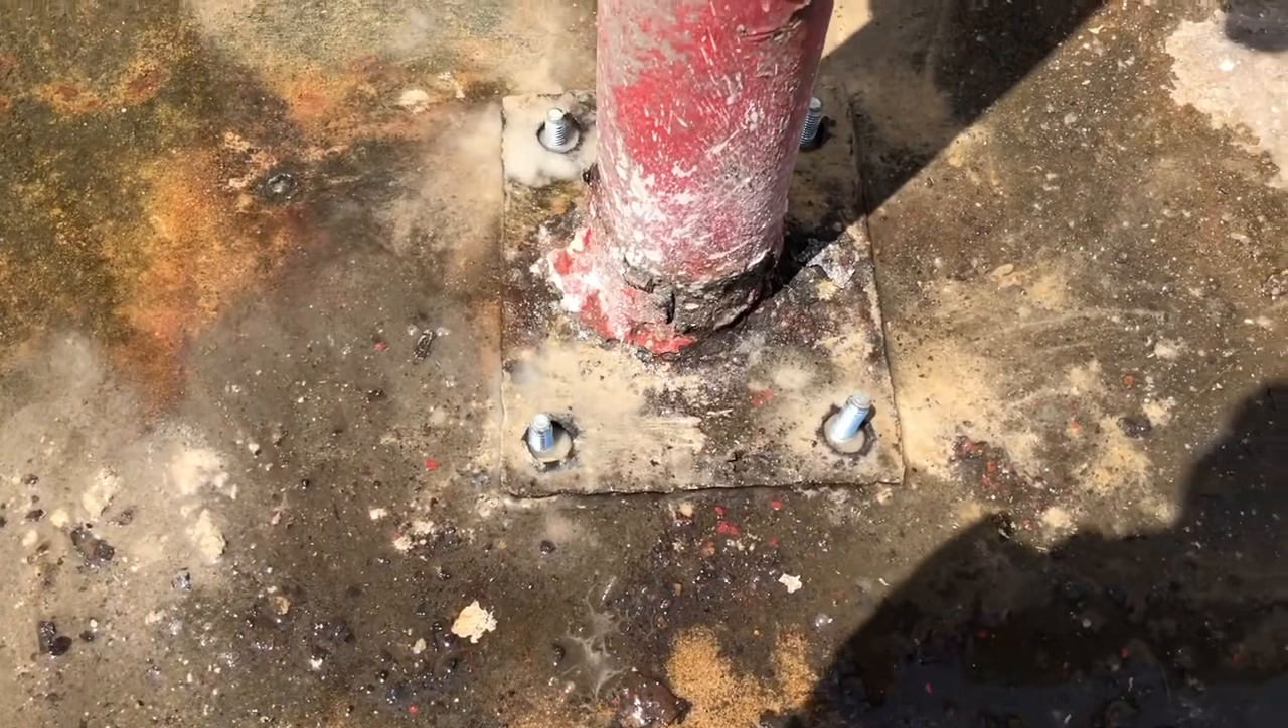Now we have all four bolts into place.